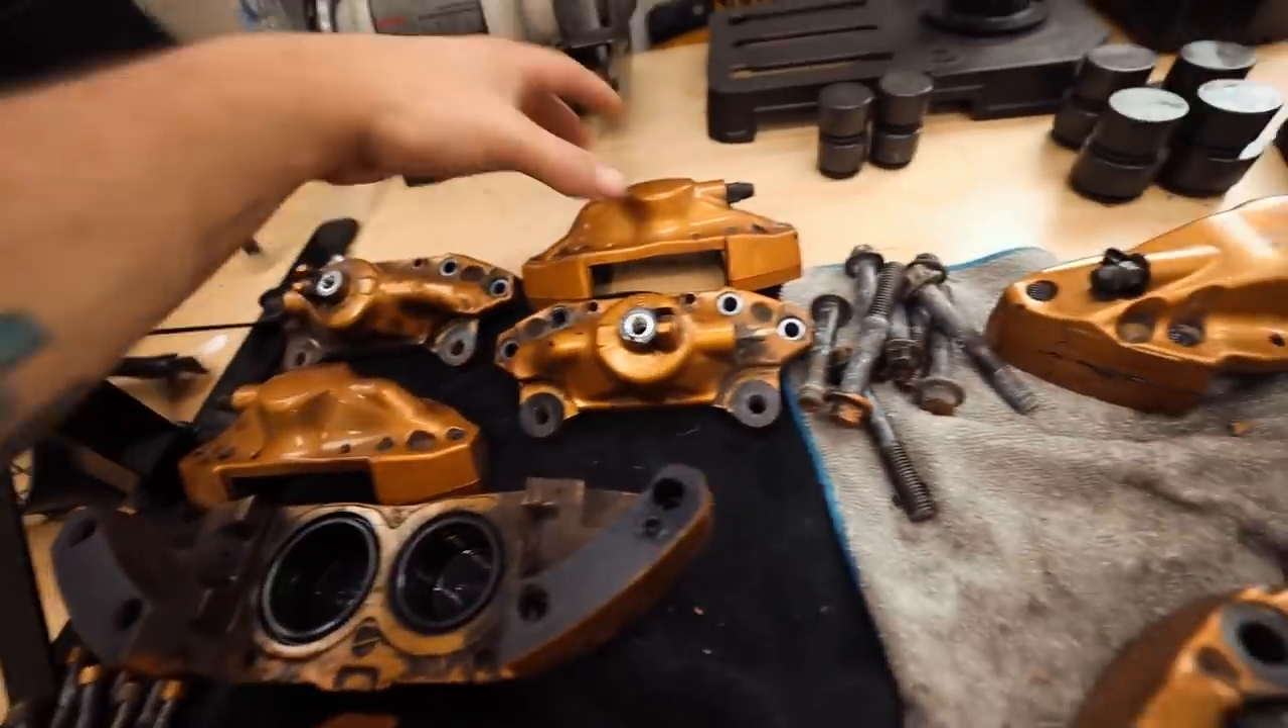So So i've got all the calipers disassembled at this point i've got all the pistons out.